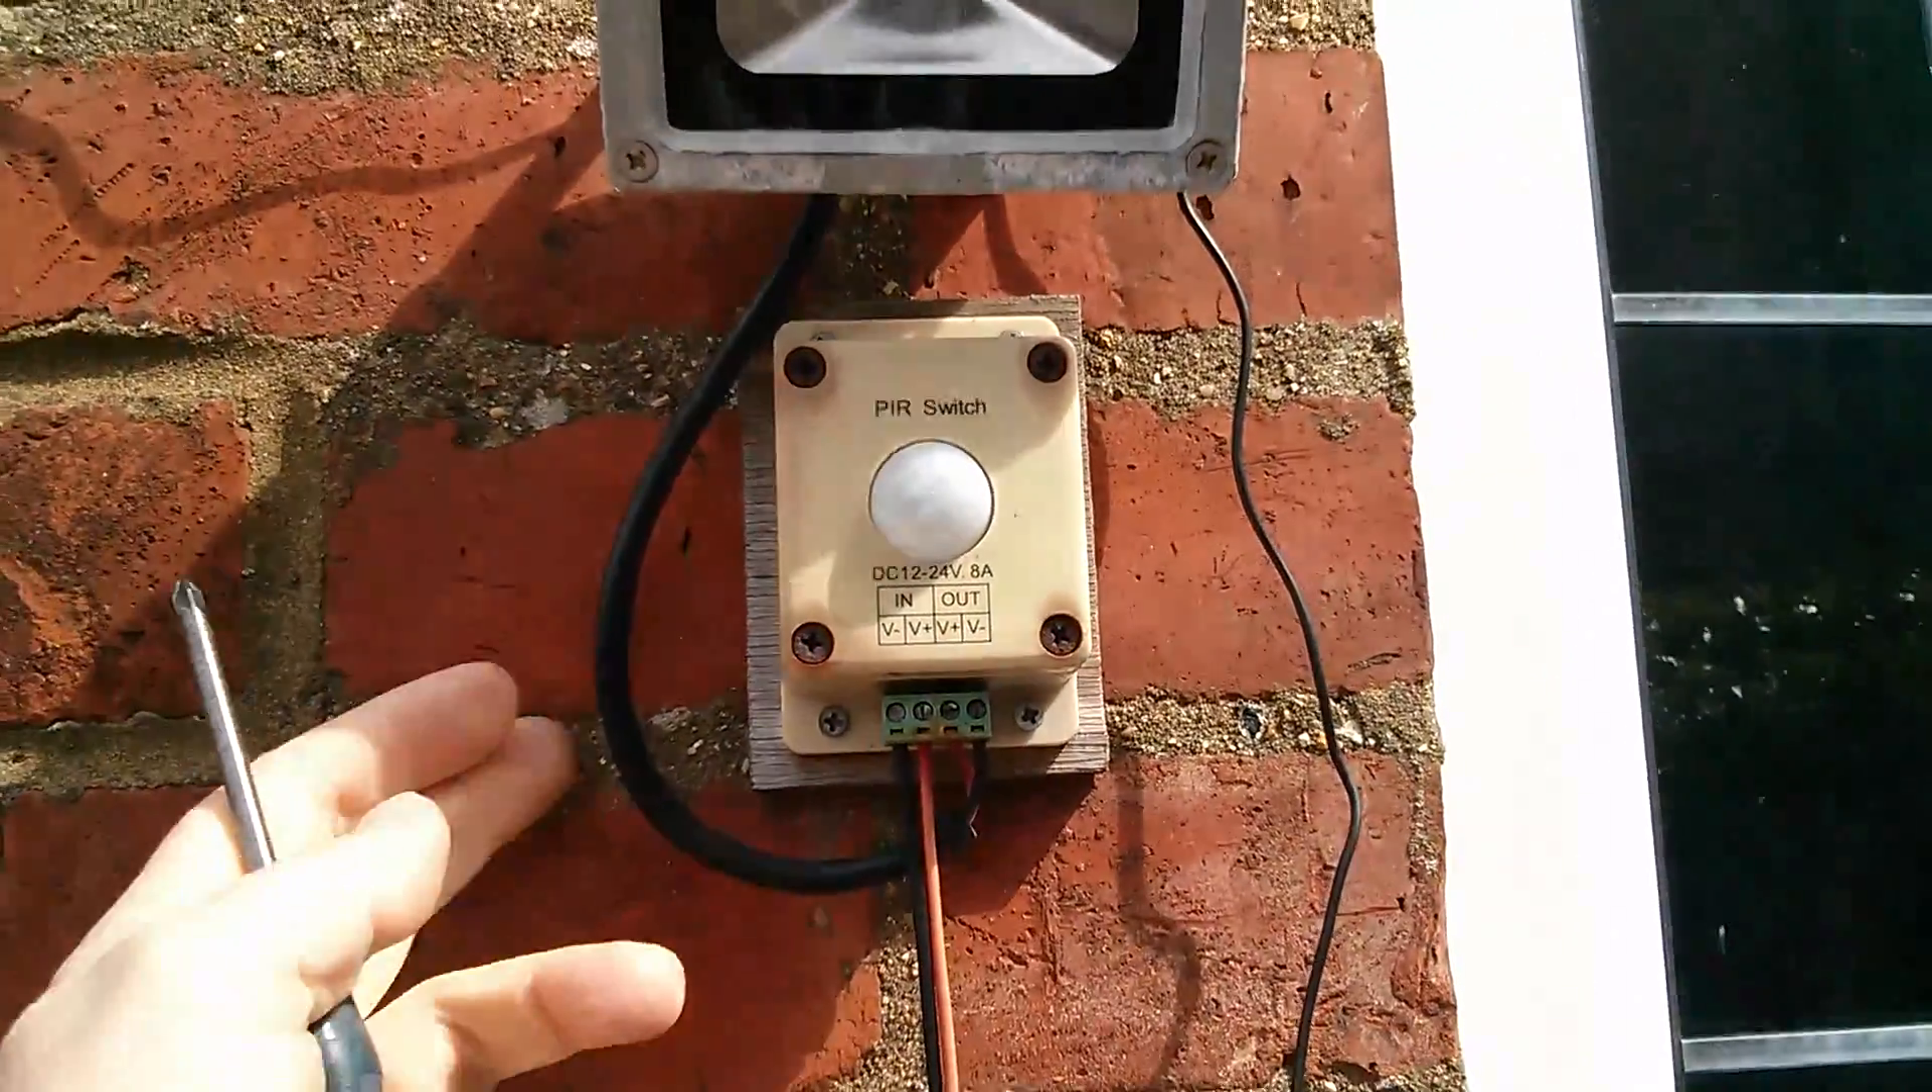So here it is, just outside my workshop window. And it's the PIR switch mounted on a little bit of board.